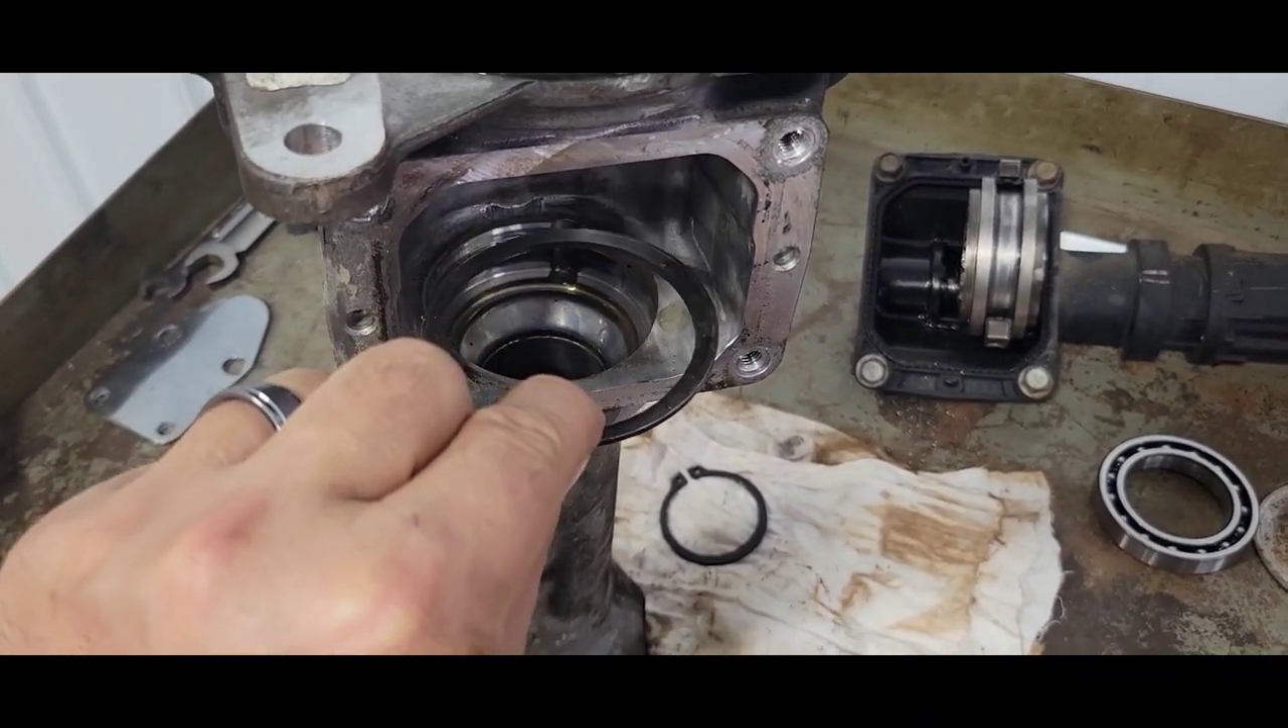But, I pulled that retaining ring out.